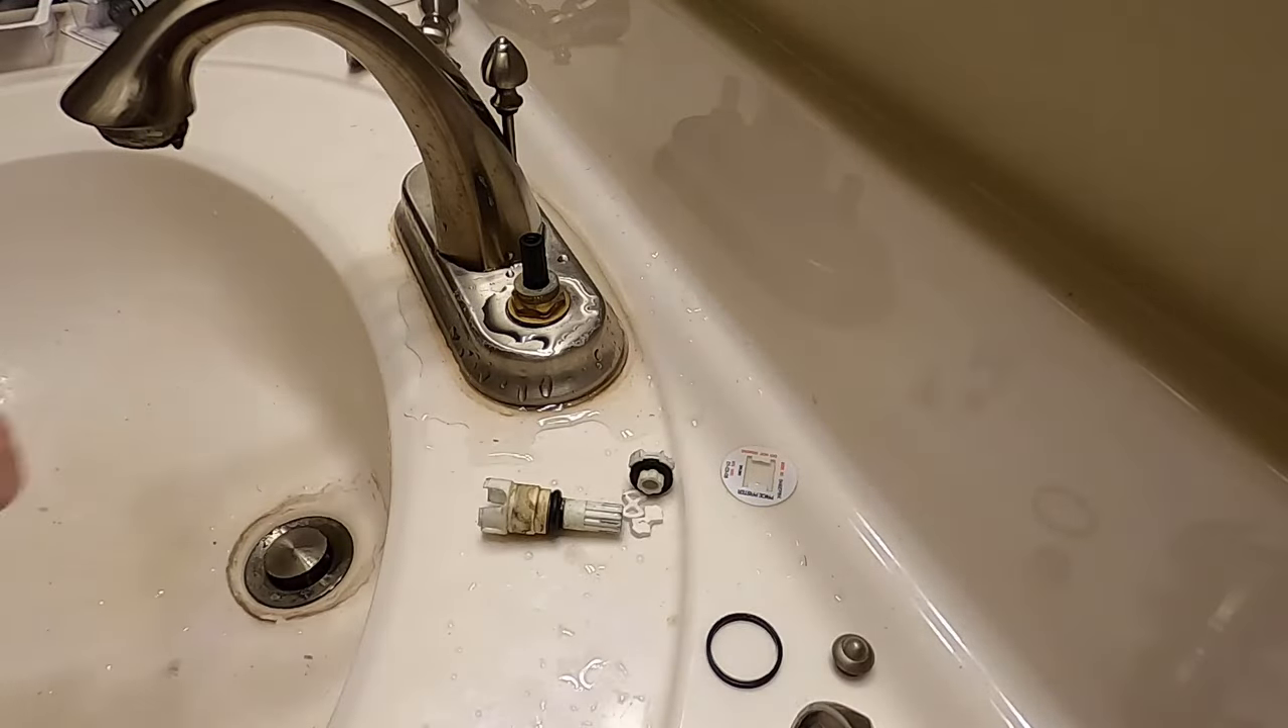Now we don't have the handle on yet.